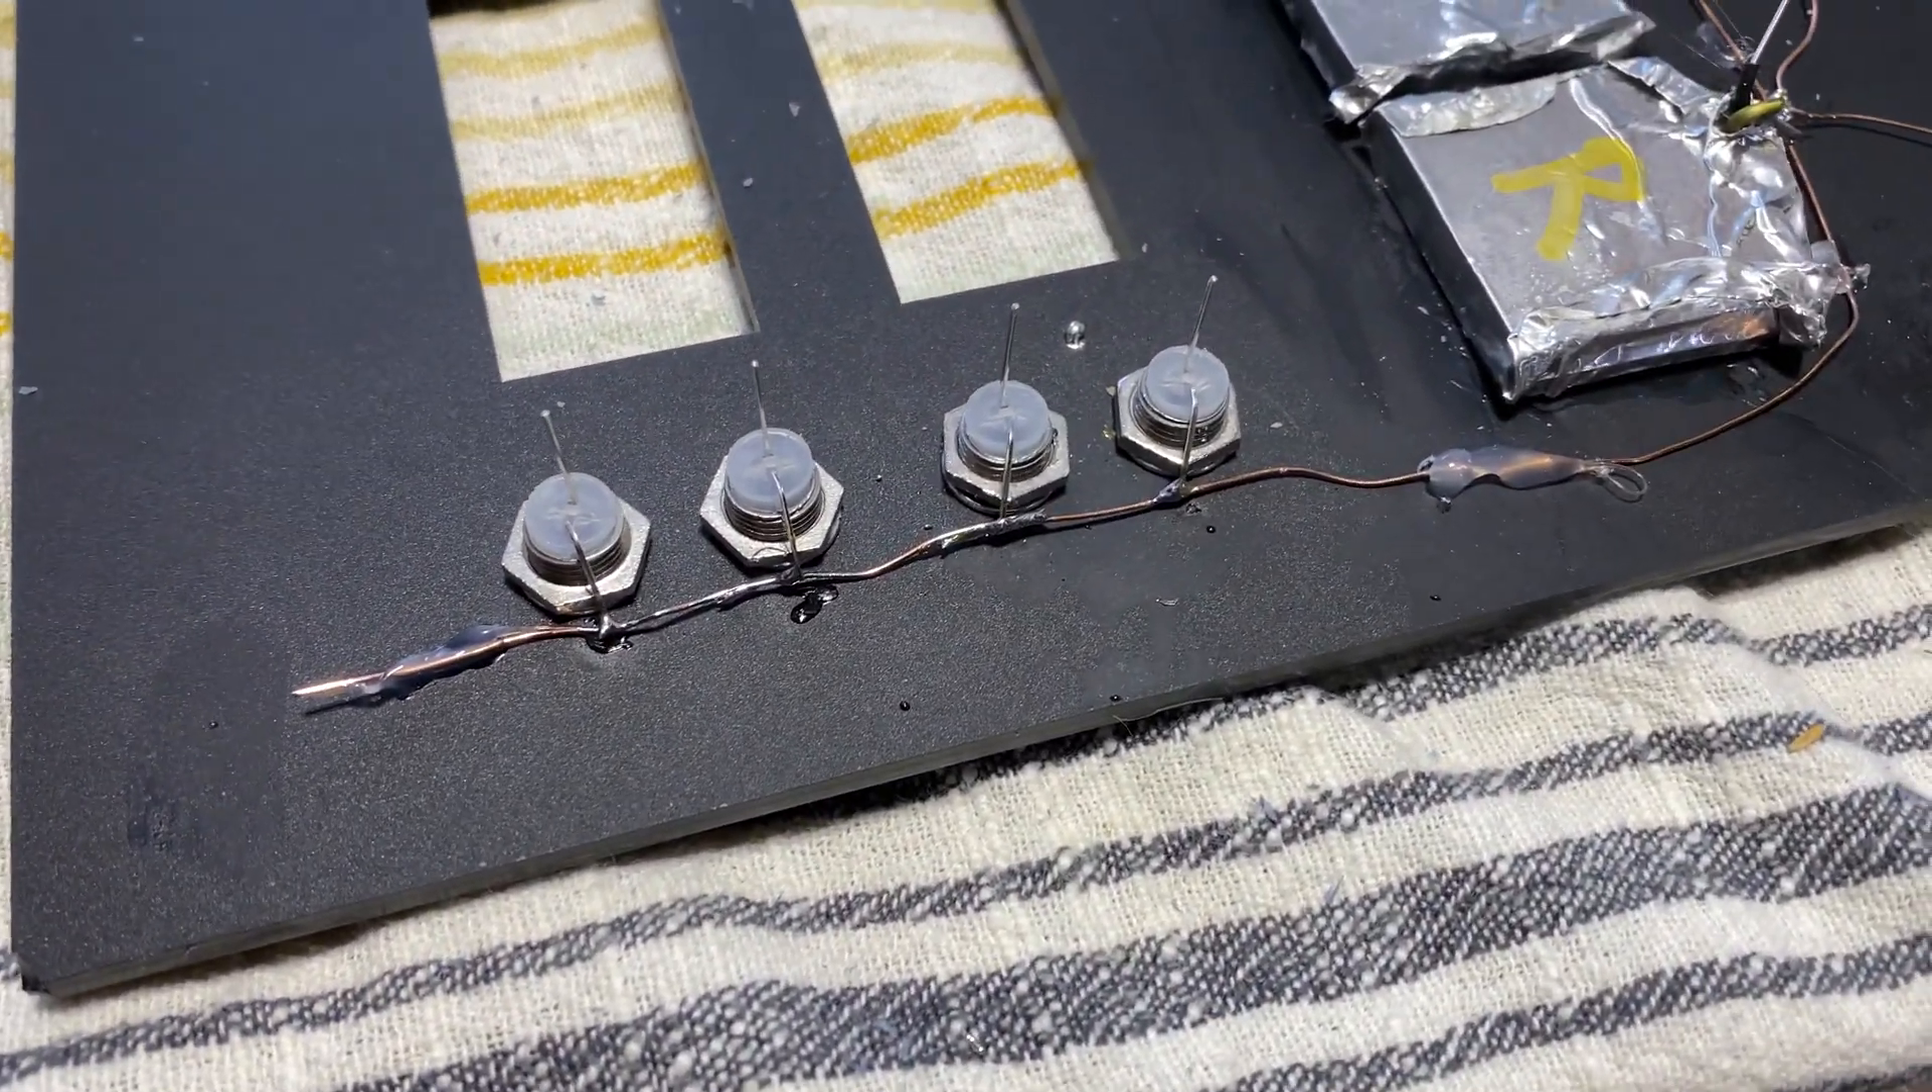I have successfully mounted all my LEDs onto the panel.